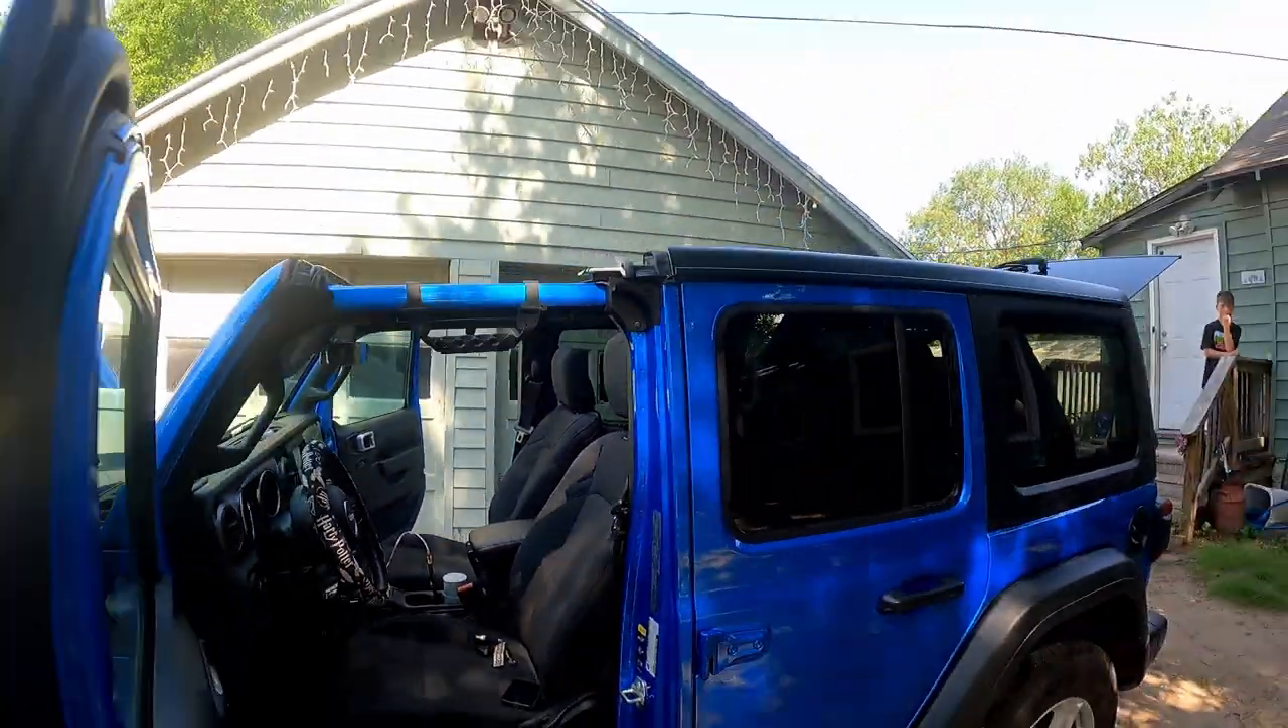That is how the freedom panels come off and what it looks like with them off.